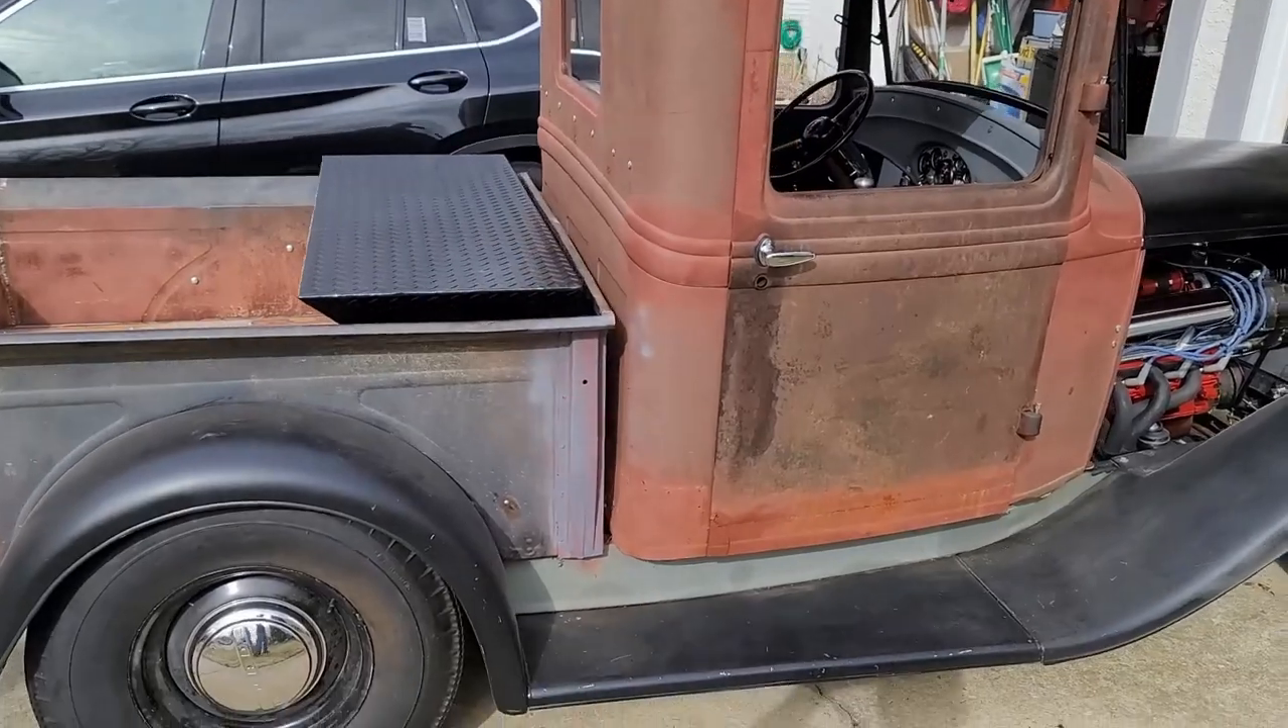The utility box fits perfect in the back of the truck.